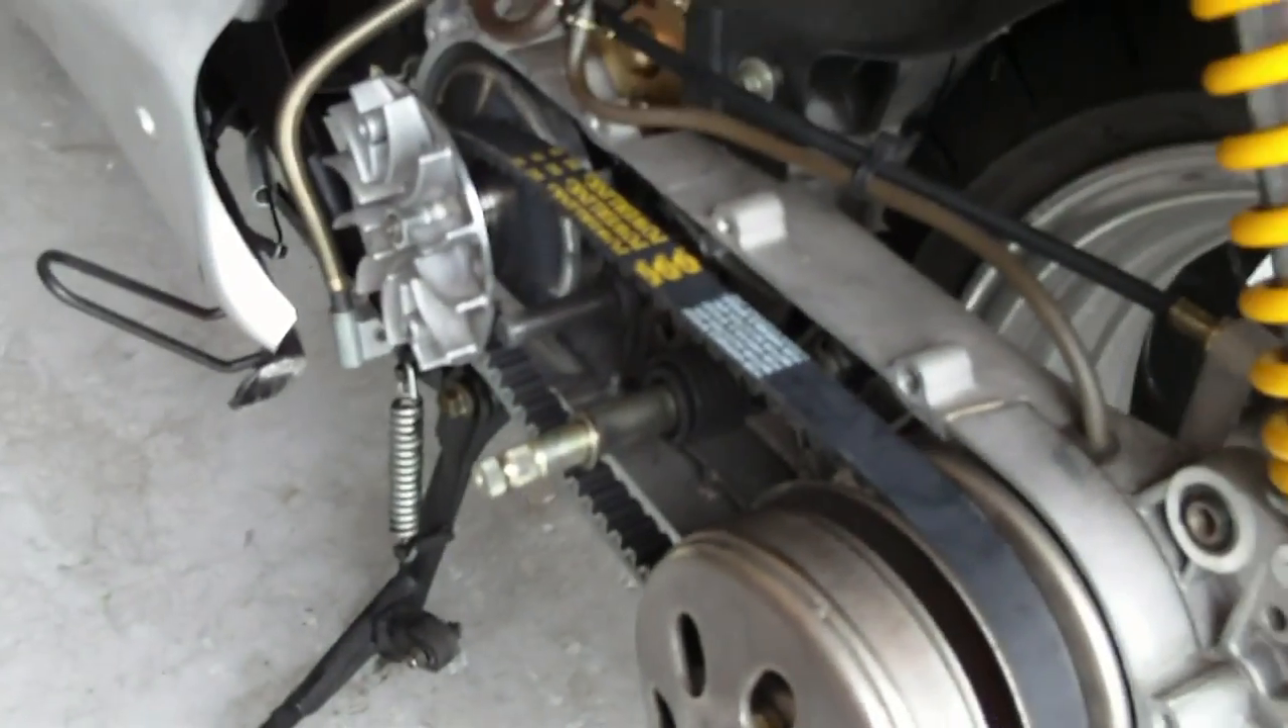There it is. The new belt is now on.